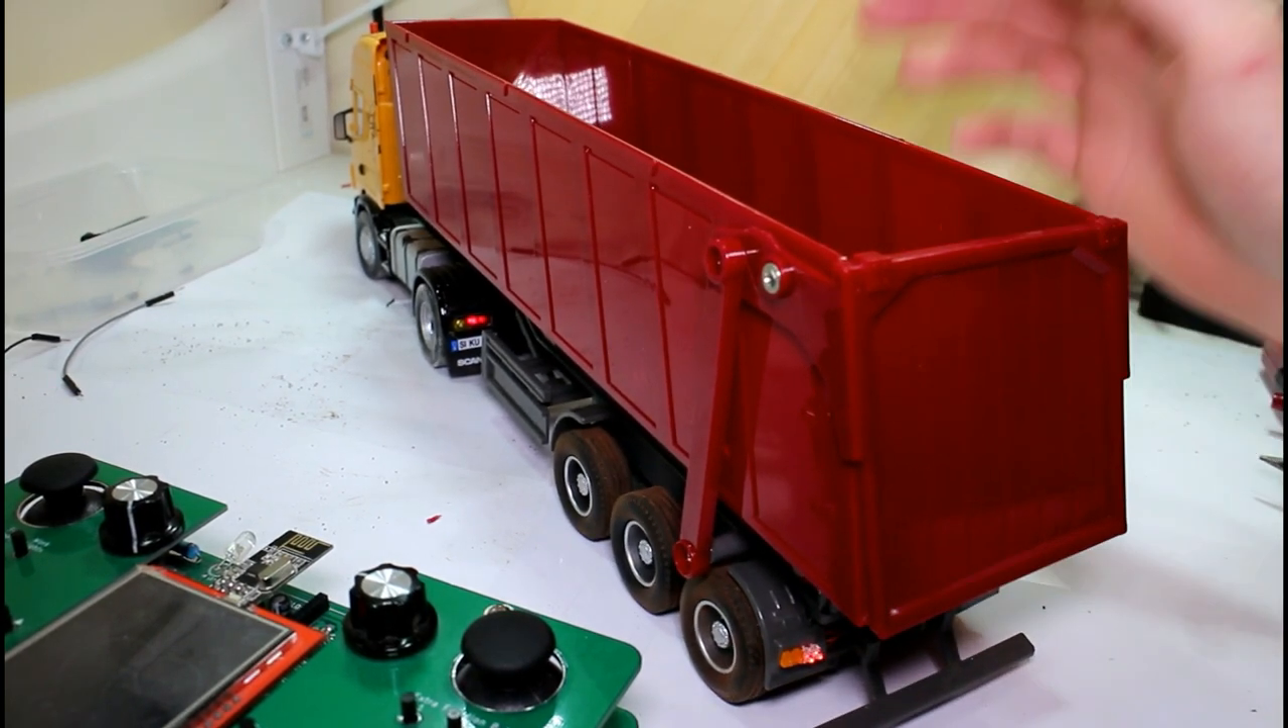Okay well here's the trailer all back together.